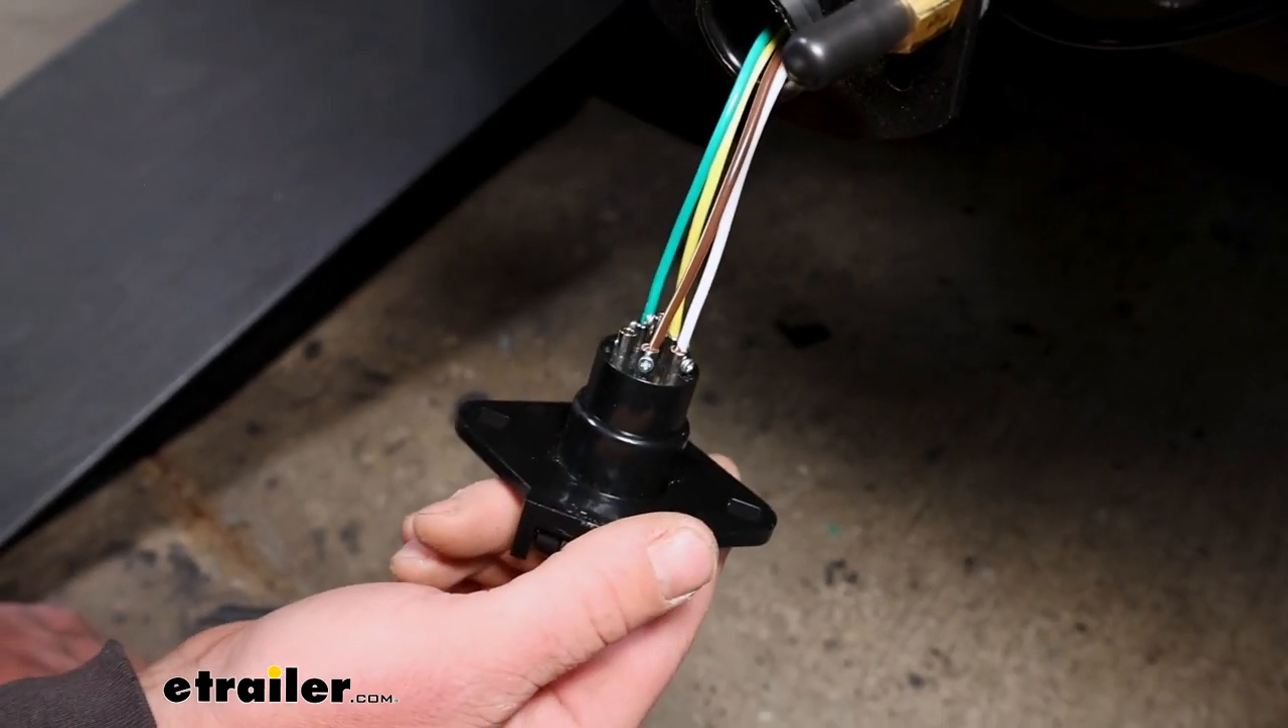Got all the wires hooked up into the back of the connector plug, and this is how it turned out.